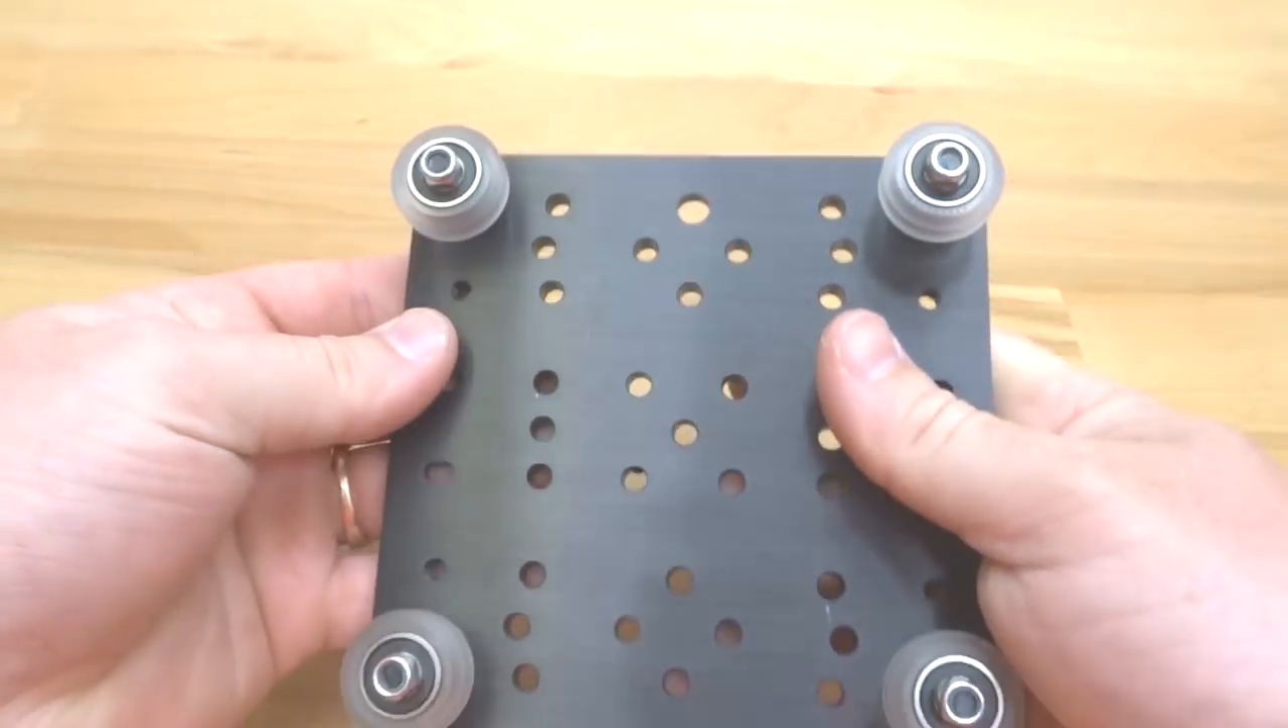So now we have our wheels assembled to our extra large plate.